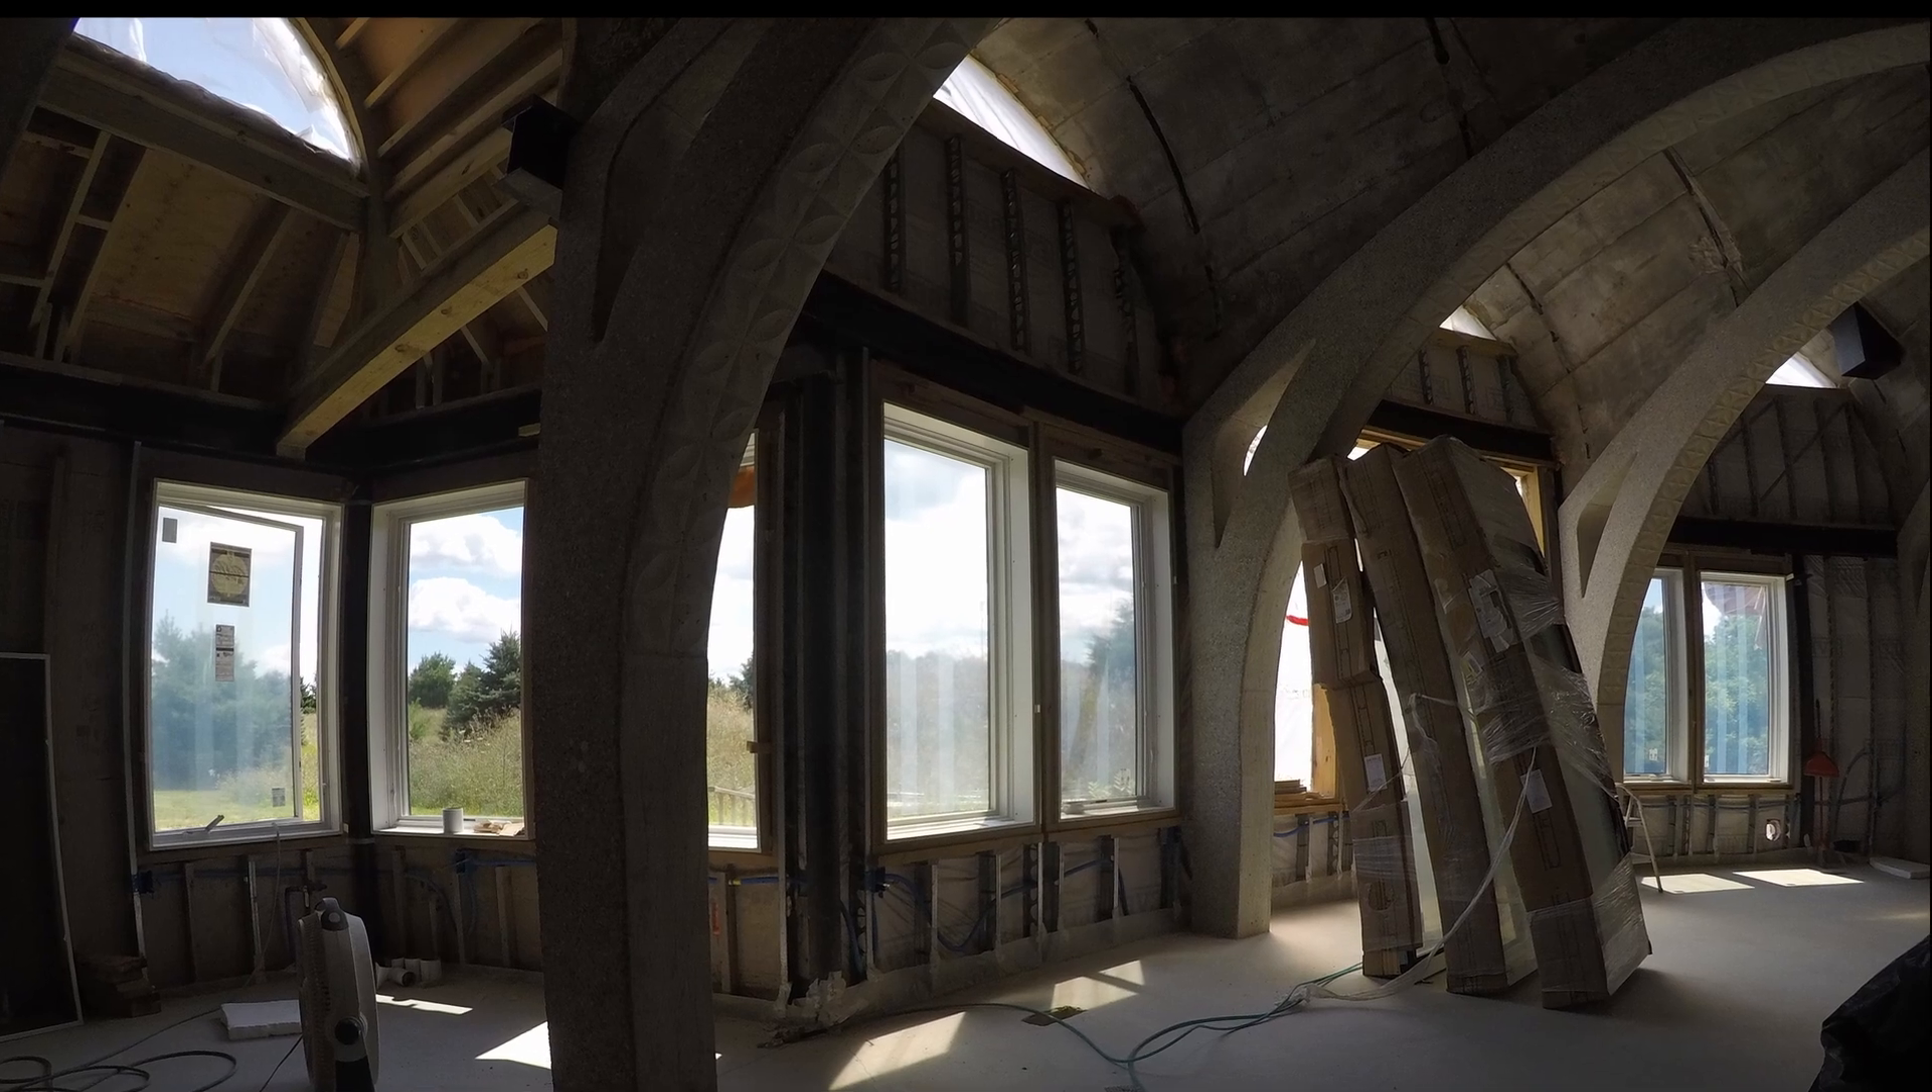Here's a view of the inside of the house with those large central windows still in their boxes.